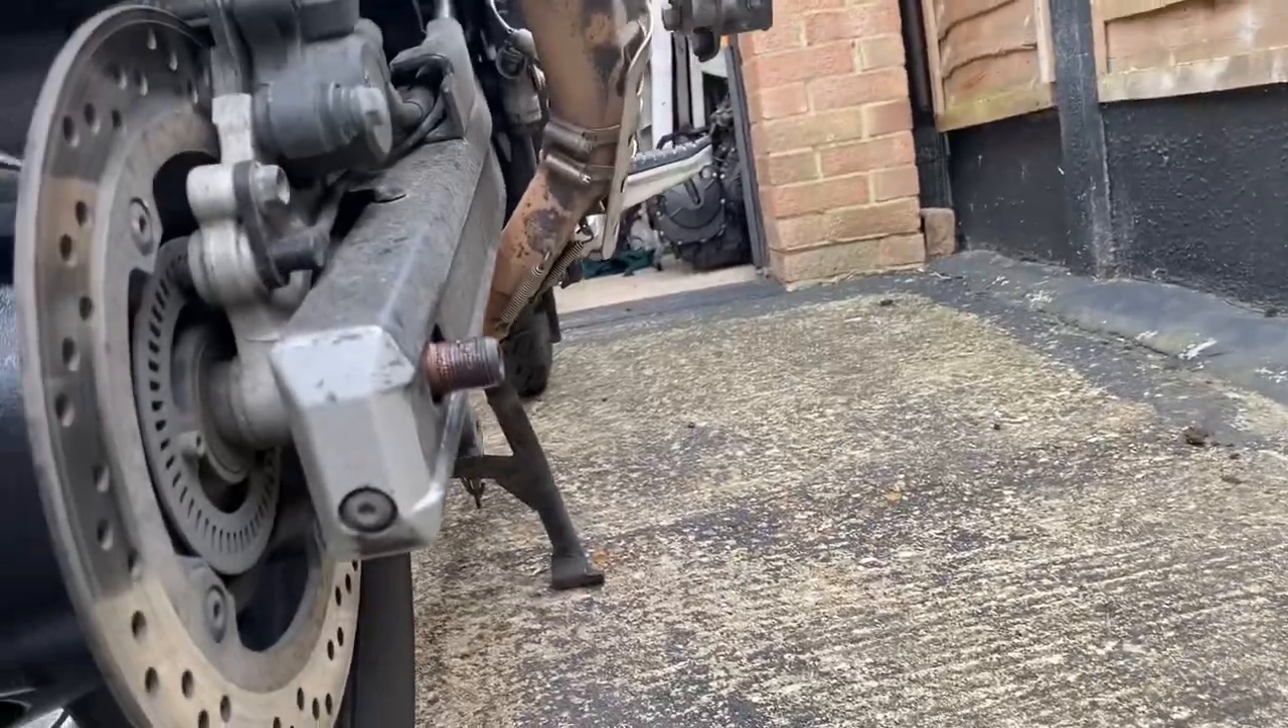I've took off this rear axle nut which is a 24mm.